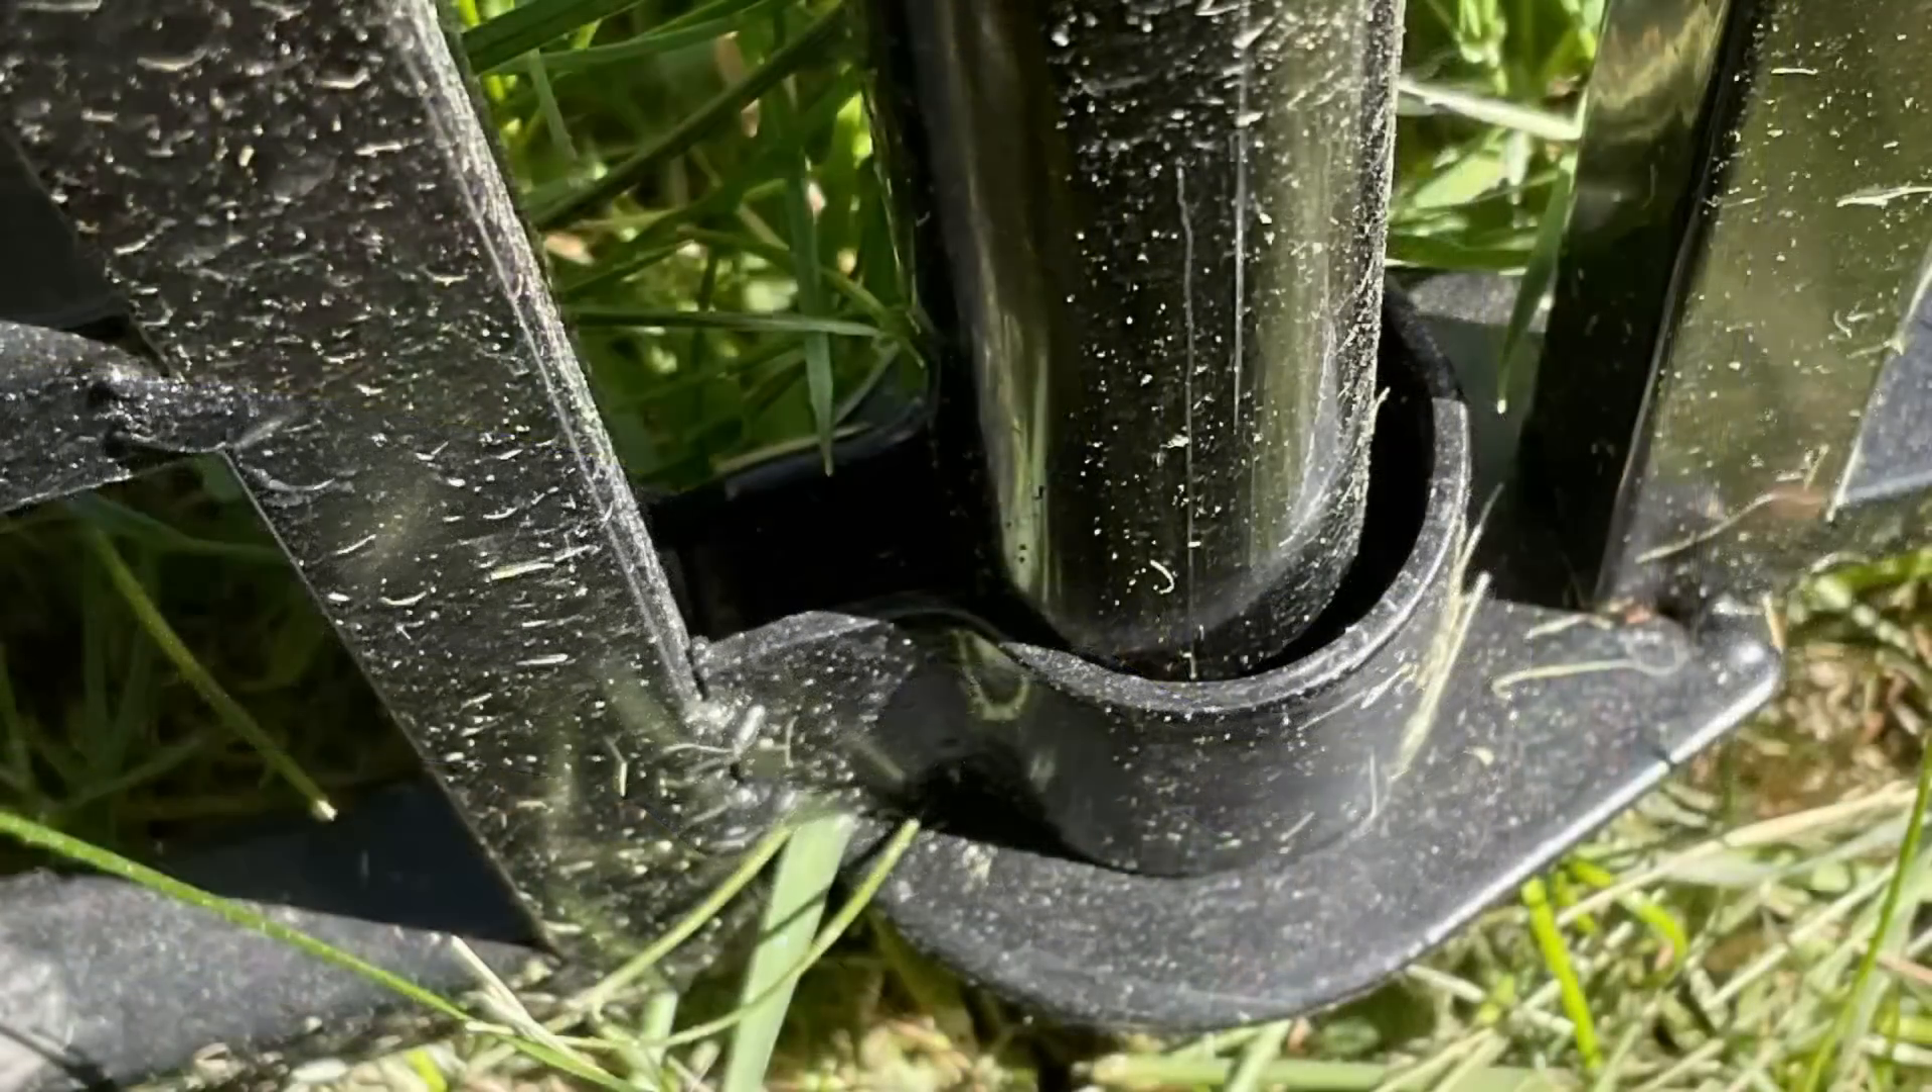The brackets fit loosely around the pole so these things can sag in both directions and it also will hit the ground so you need to lift this up a little bit.